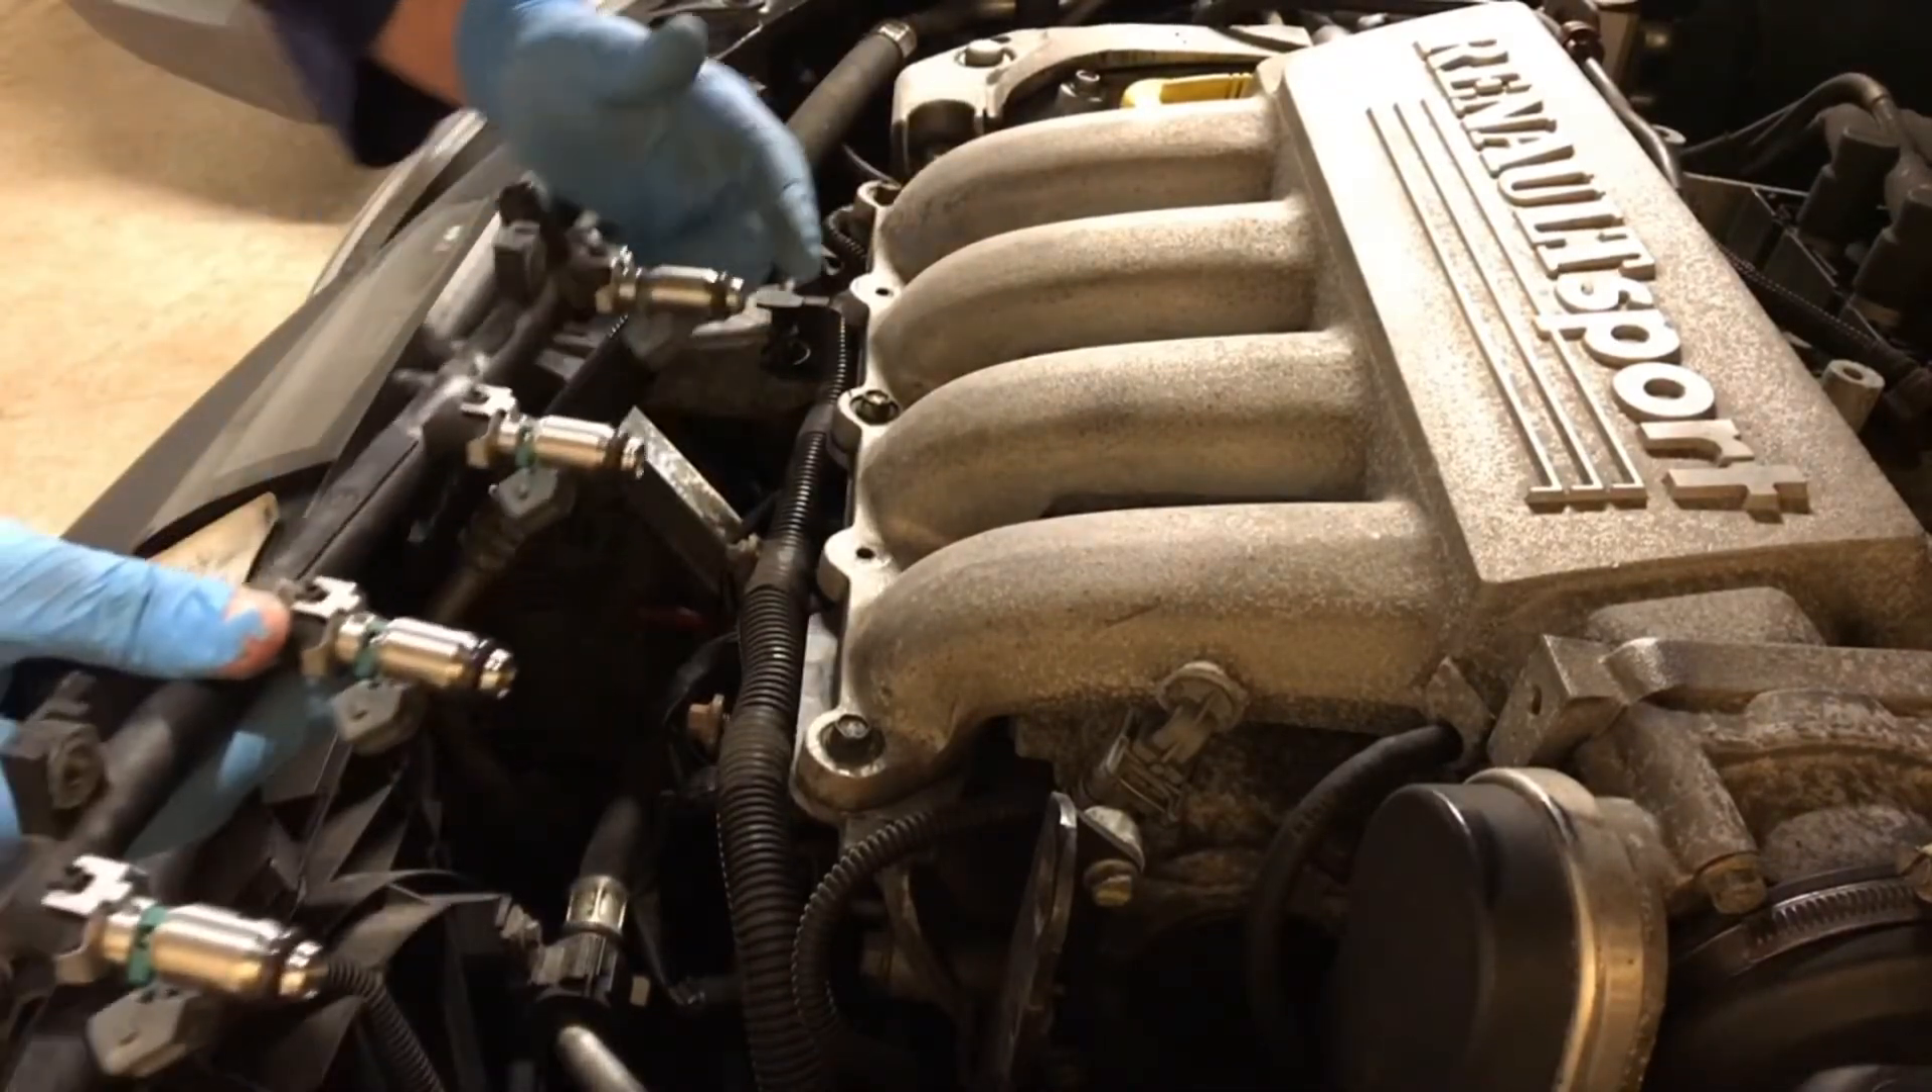Okay um that's all the new injectors on all clipped in all clips are pretty good.